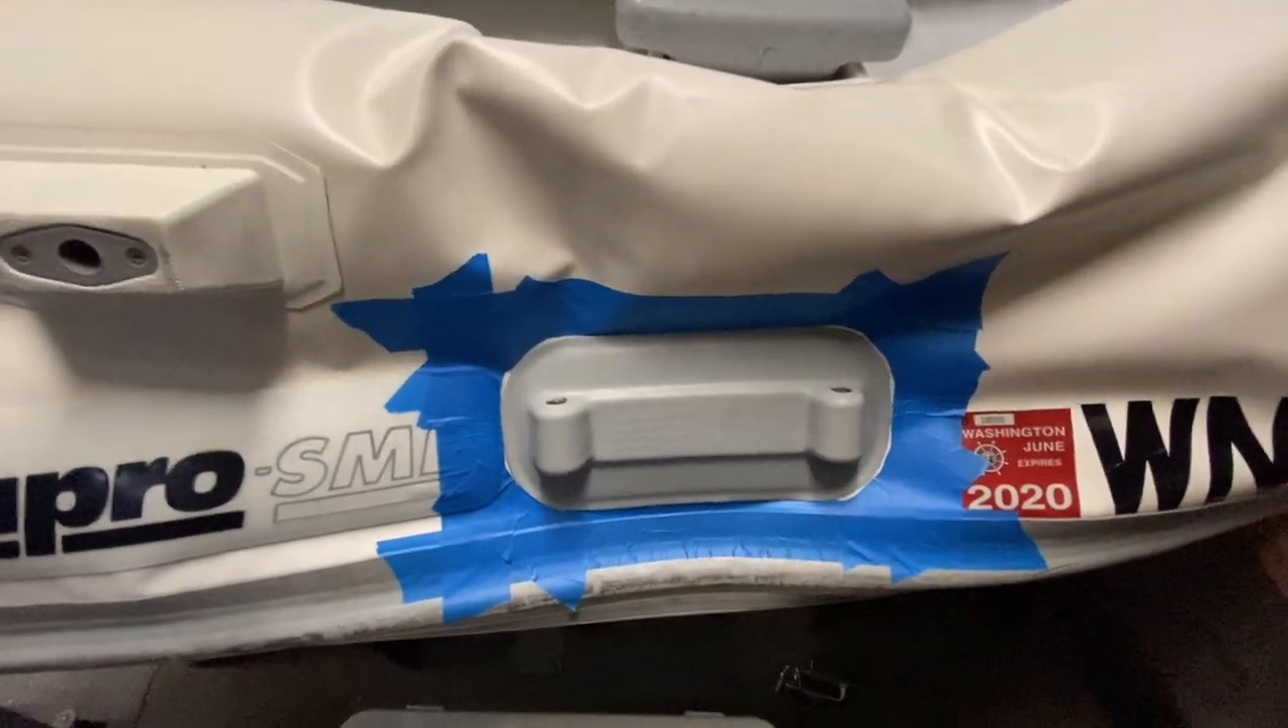Okay, so I painted on the glue and pushed on the pads.